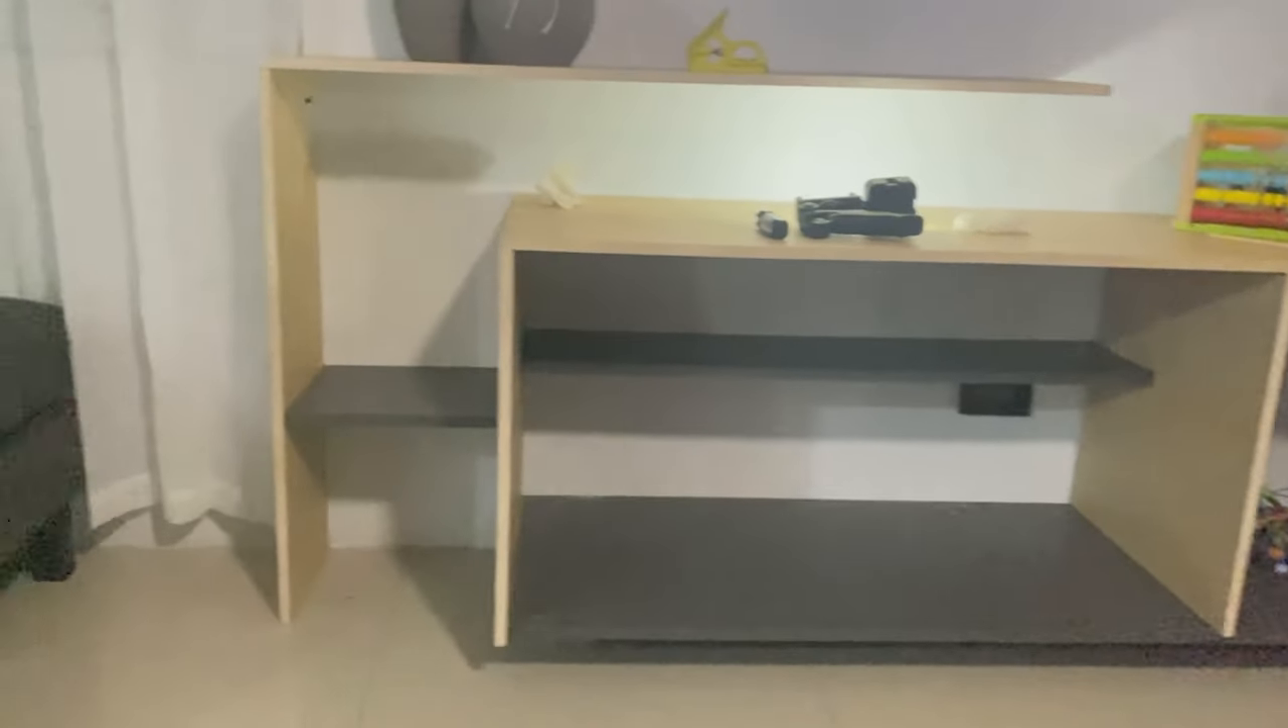We put in a shelf in one section and we have additional shelving on the outside.